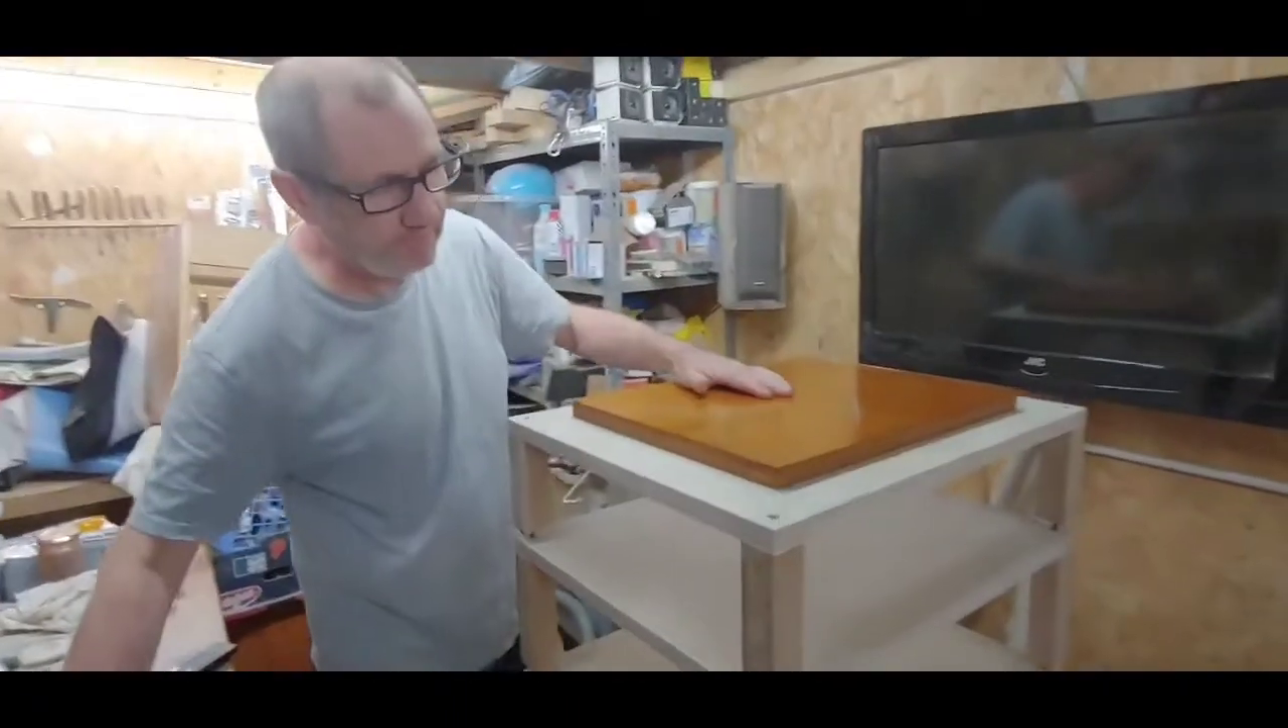I've put the isolation table on top.